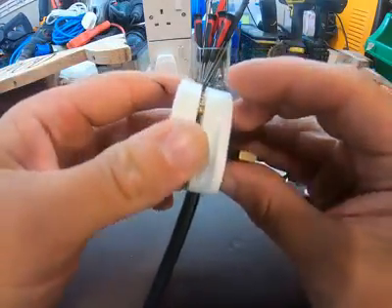Okay I'll put the fuse back in and that's the finished result the final thing to do is to put the cover back on.